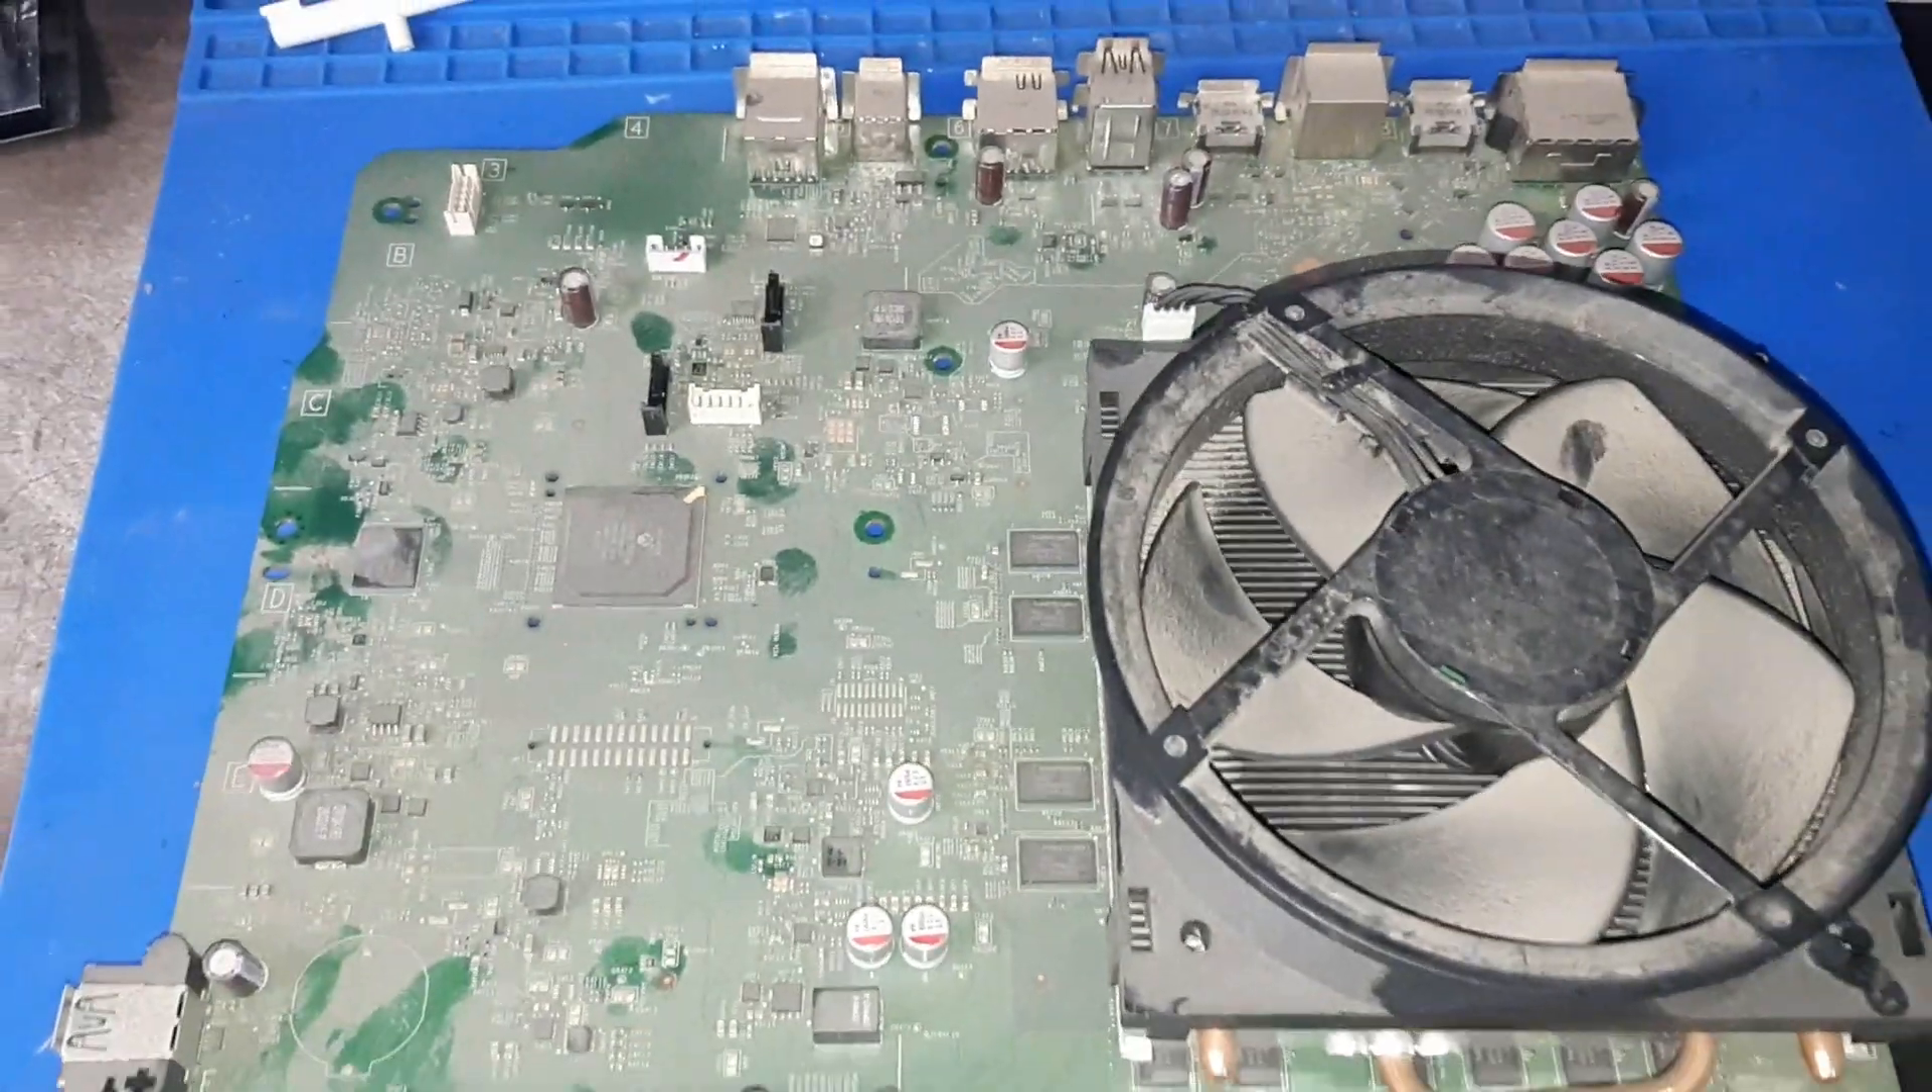We have the board out now and it is a little dusty to say the least.